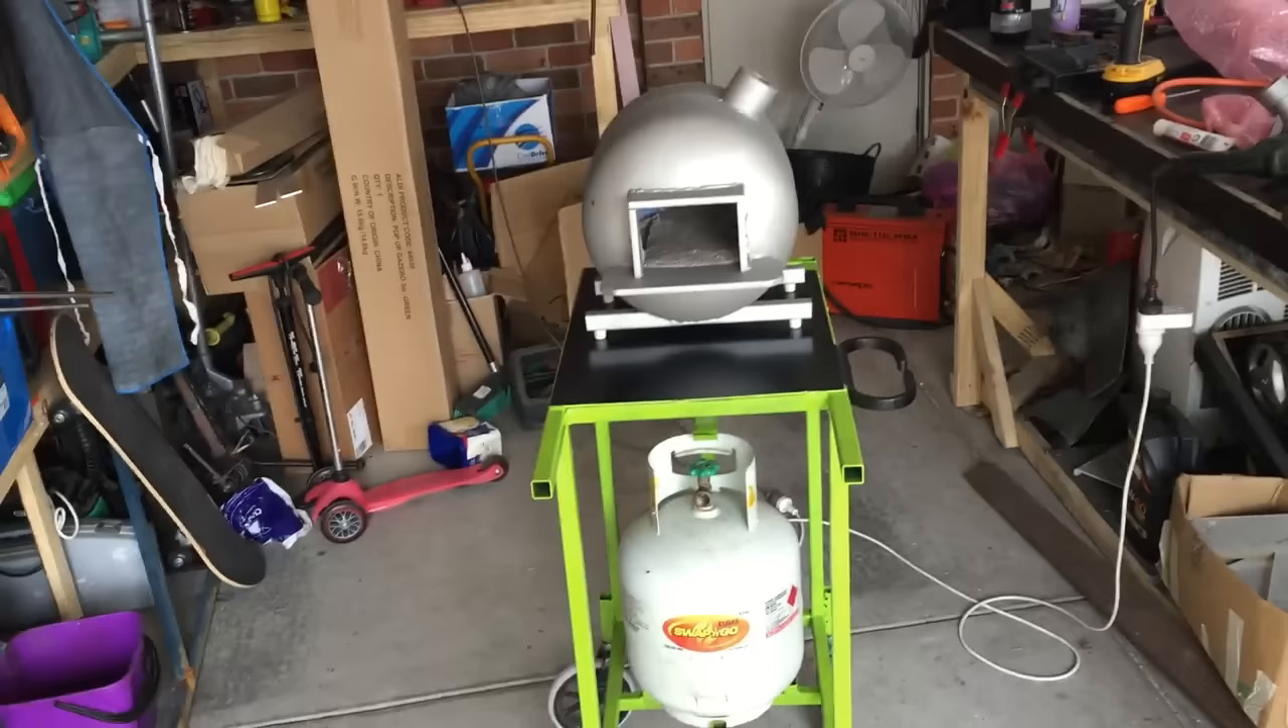So I've now mounted the forge to the stand, the trolley that I made.